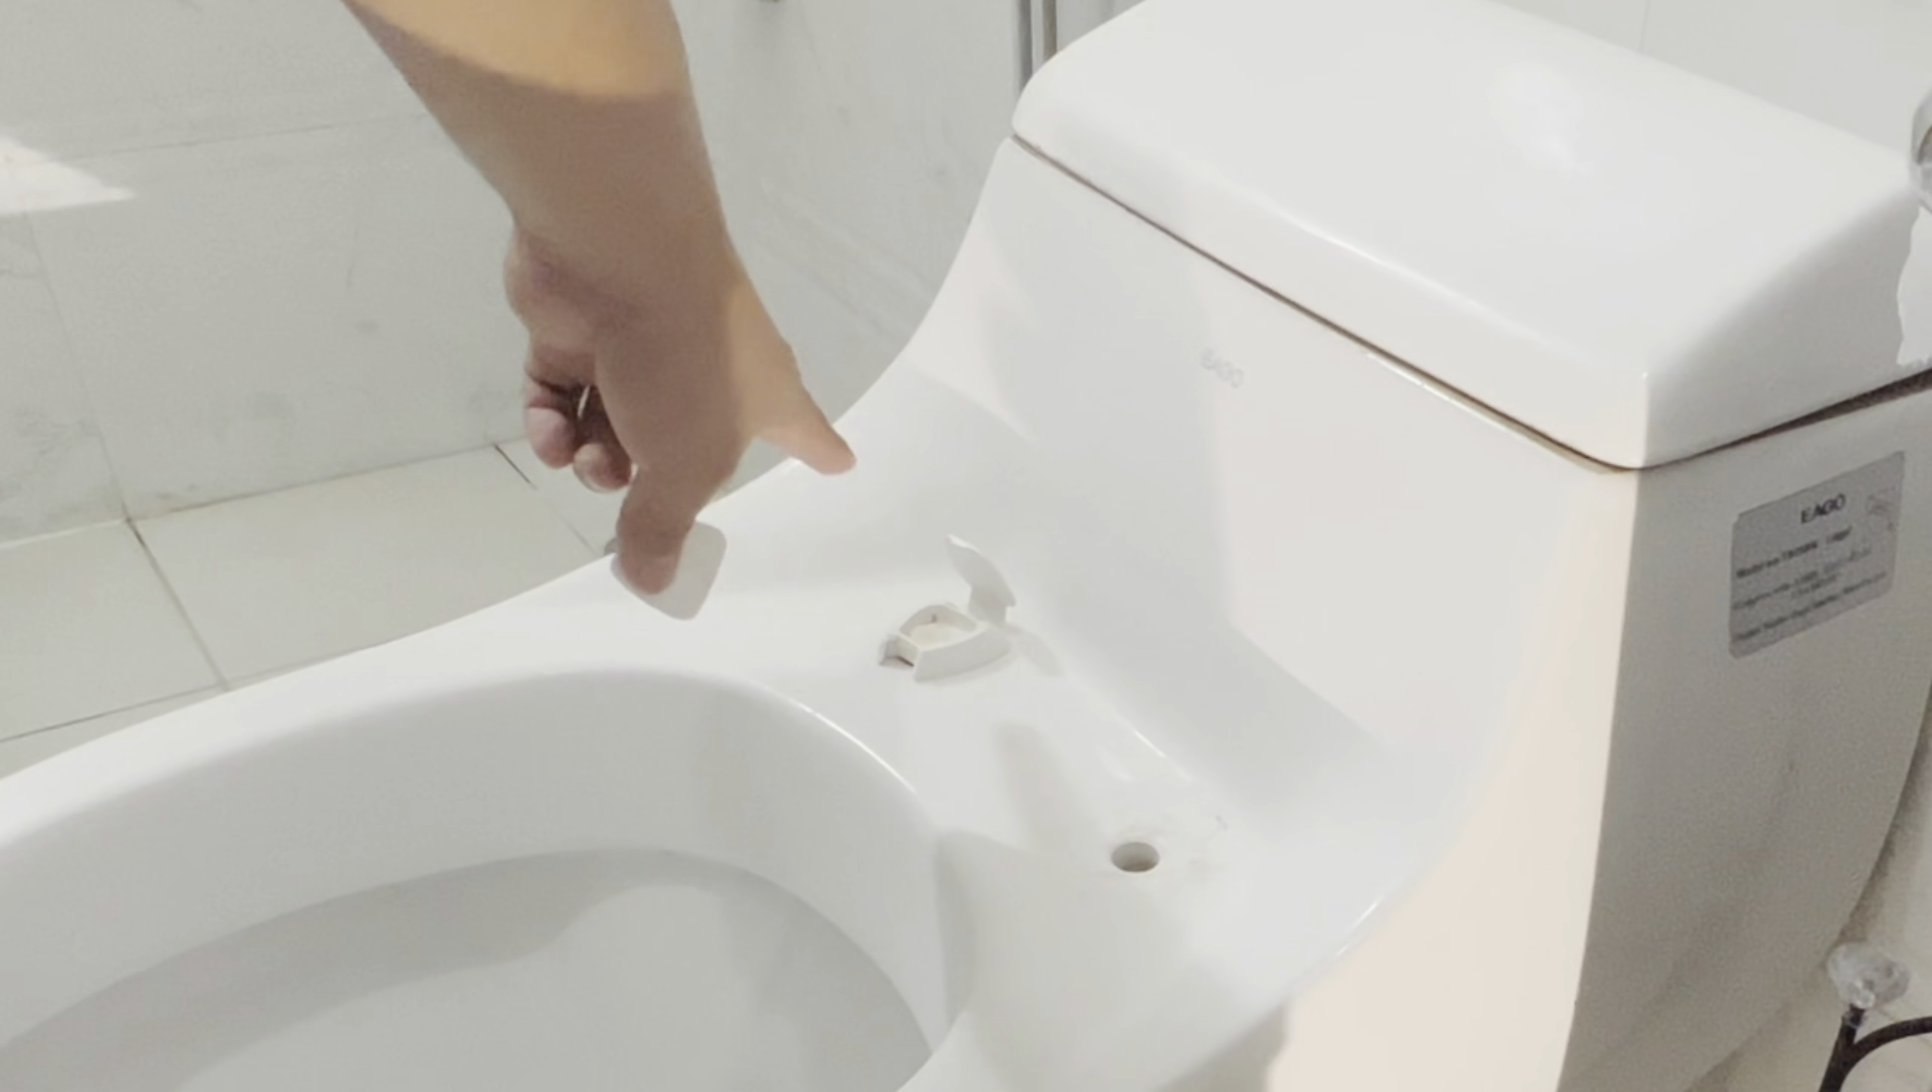We removed the seat and we just gotta do the other side.